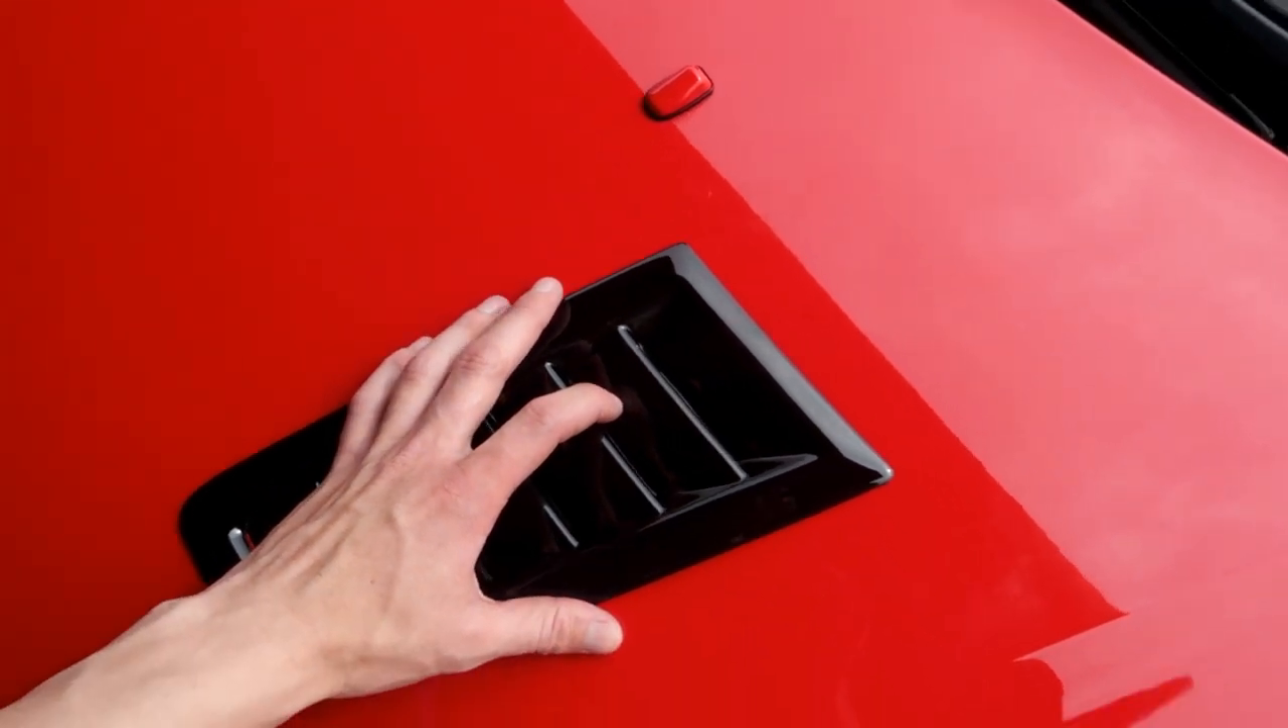And the bonnet vents fit quite nicely.